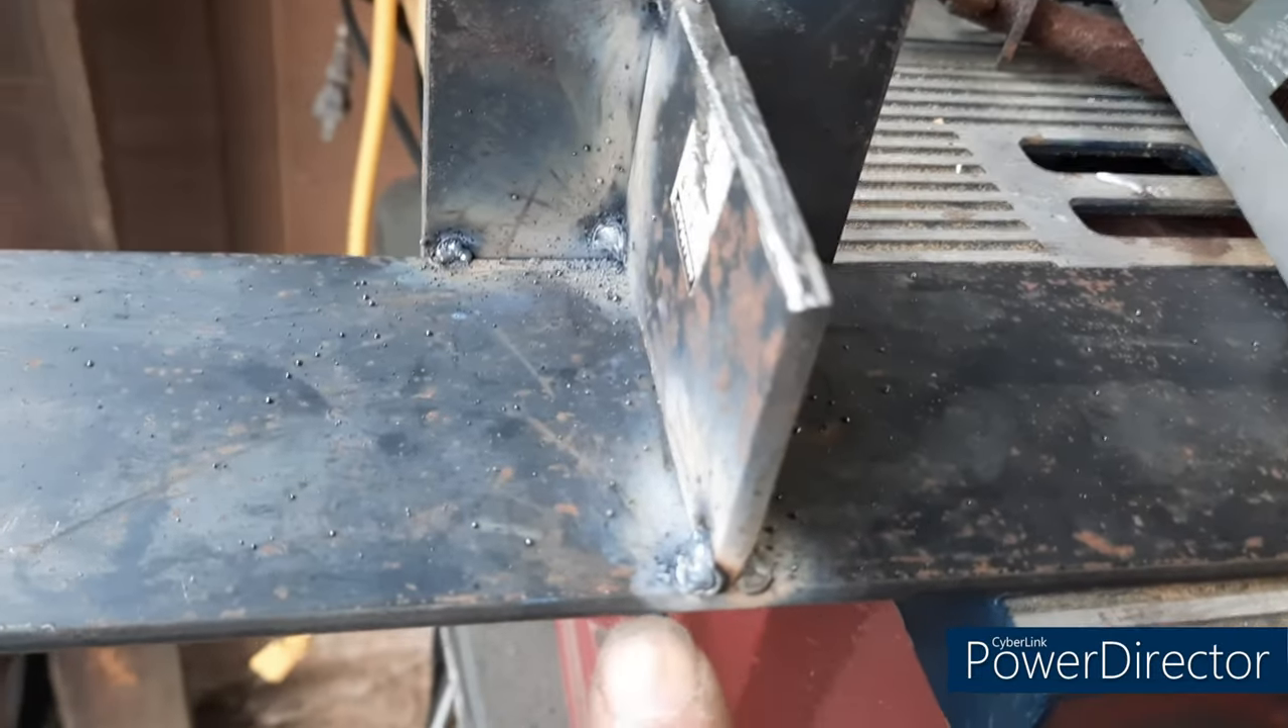All right i got my gusset cut got it welded in or tacked in place now i'm just gonna go weld it up all the way down both sides and up just give it that extra strength and rigidity.